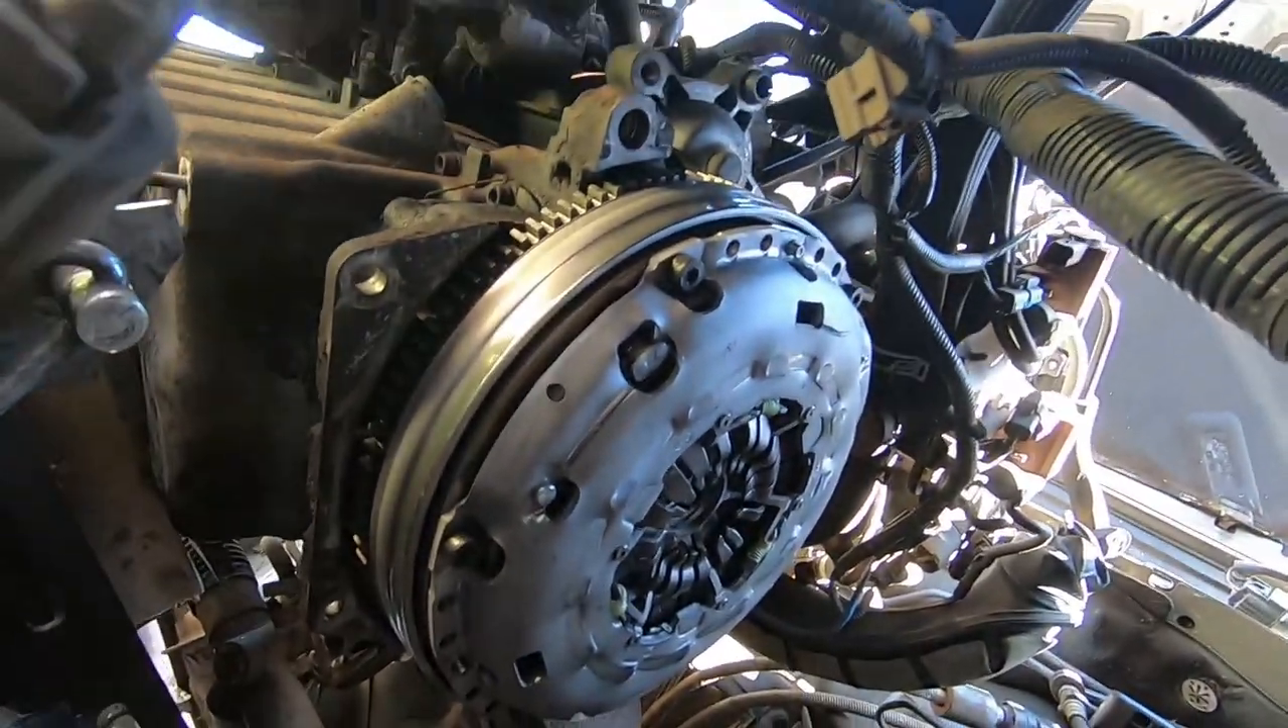There's the flywheel and clutch all fitted.